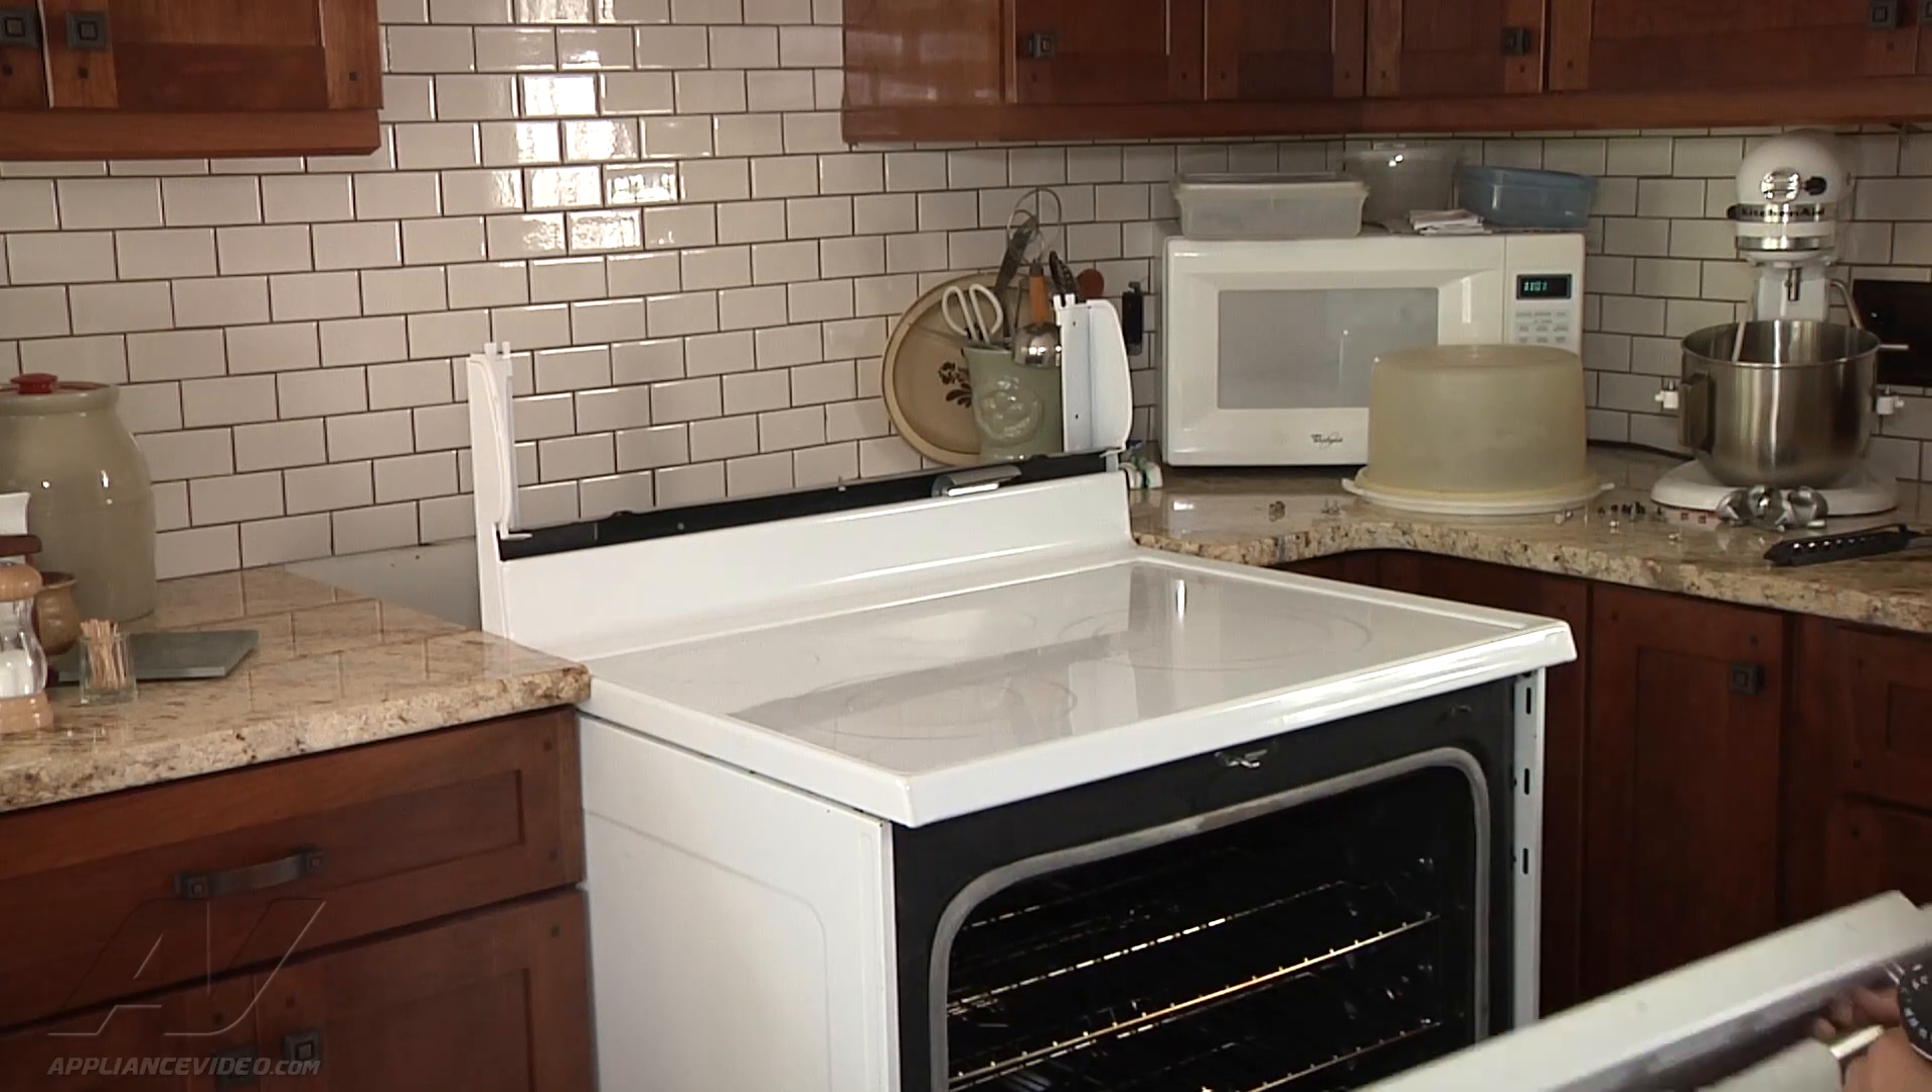So the cooktop is back on now.